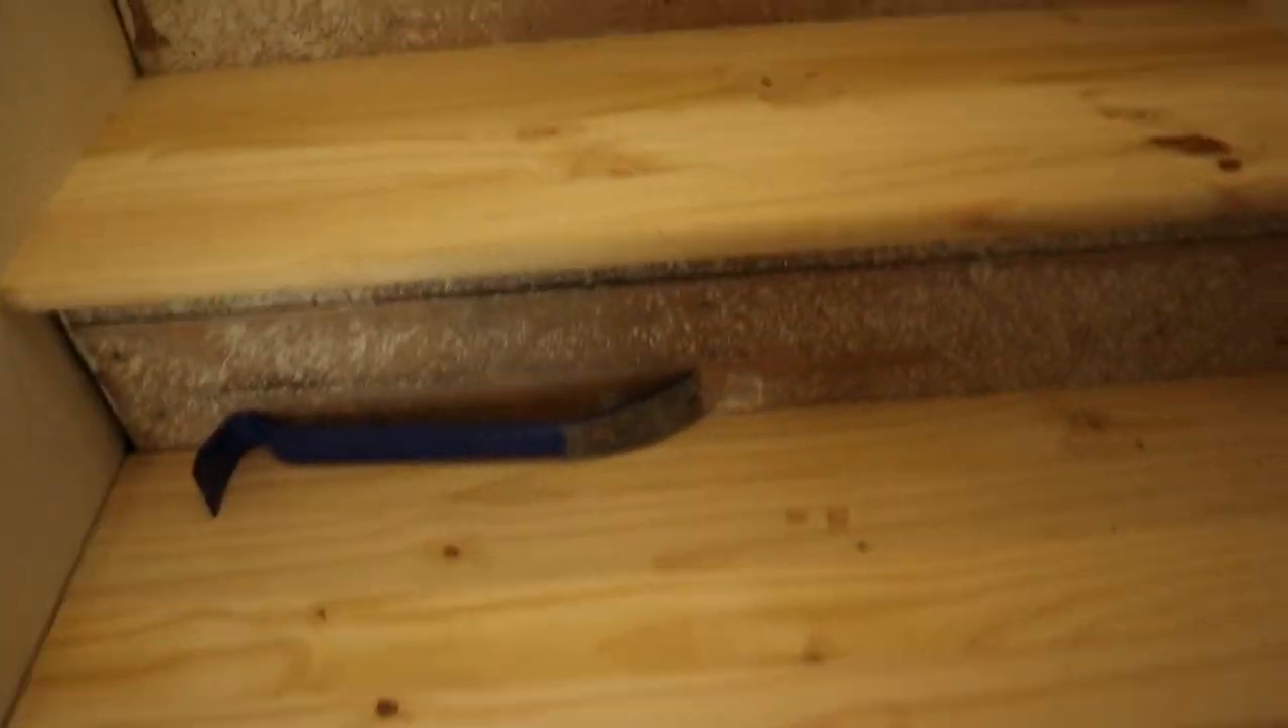Alright guys so we got all these stair treads in here still gotta put the riser in there.